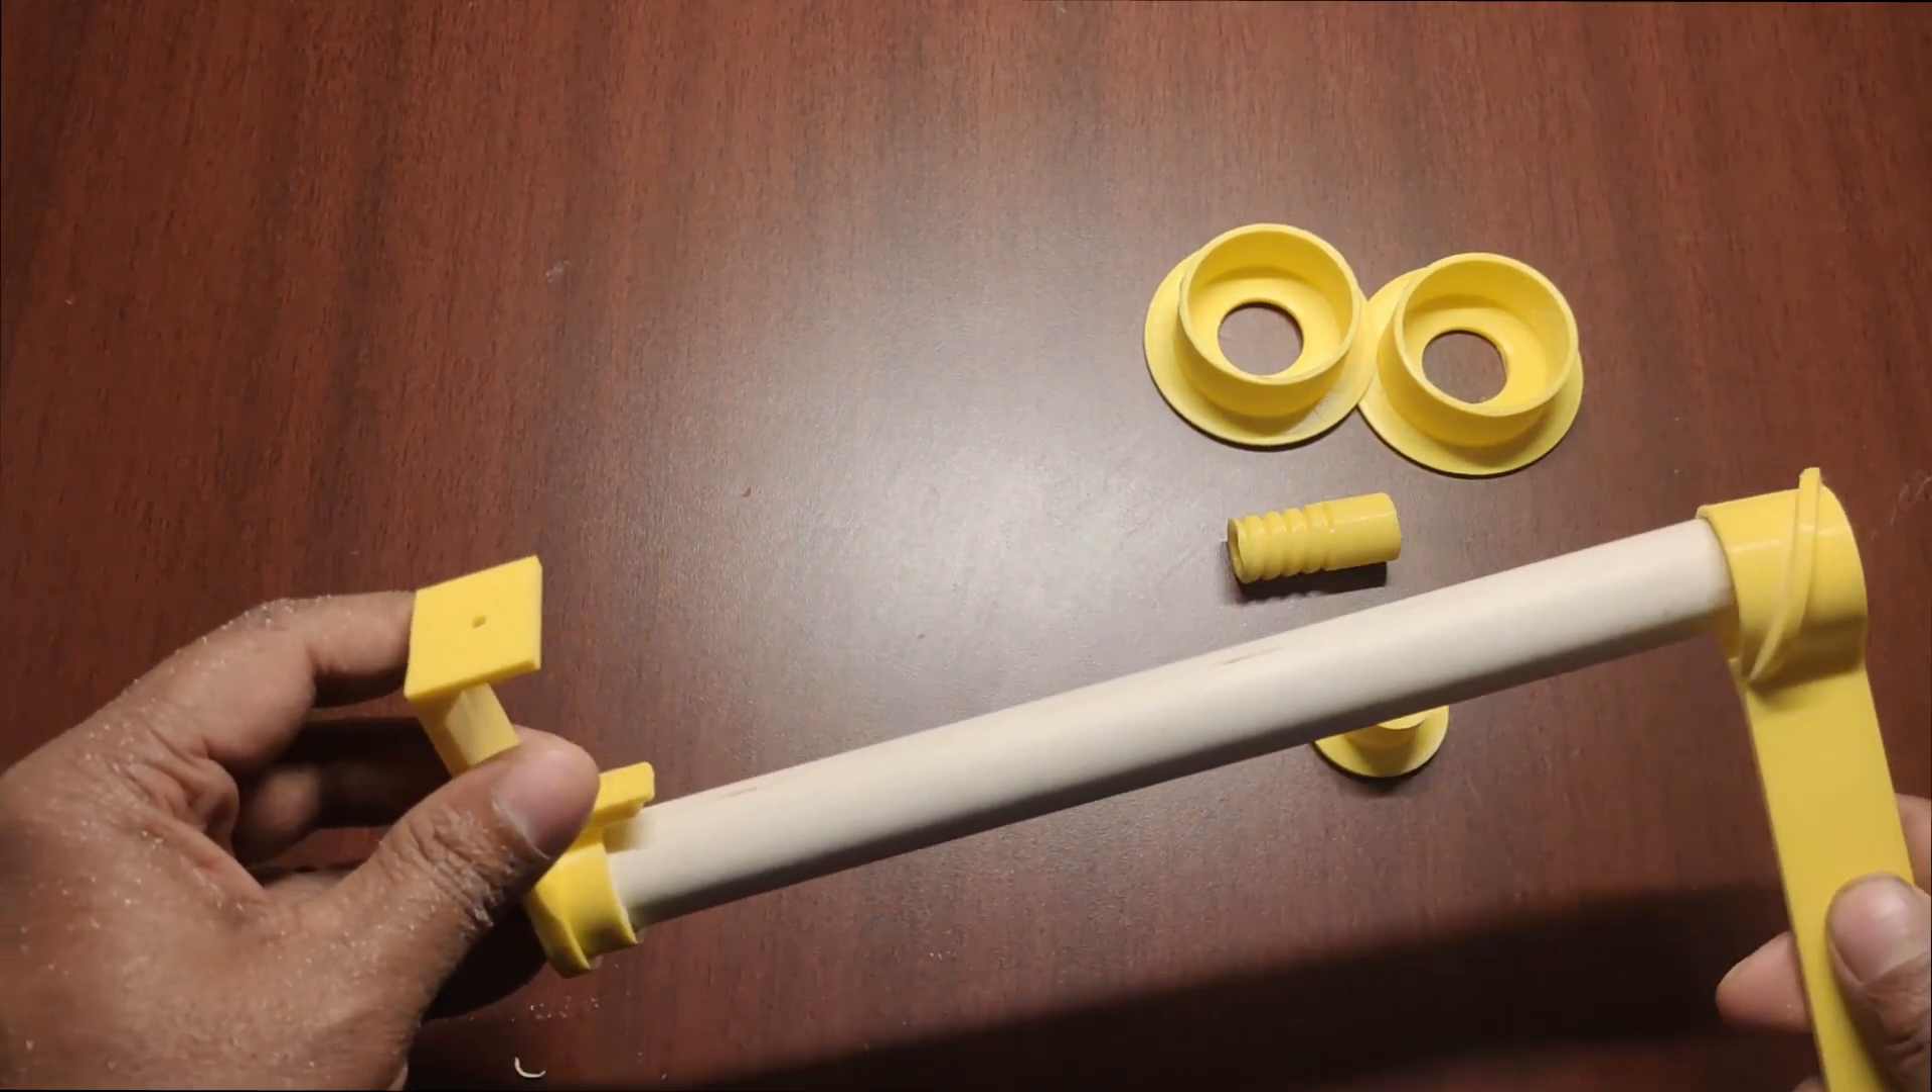The pipe fits perfectly in the mount.